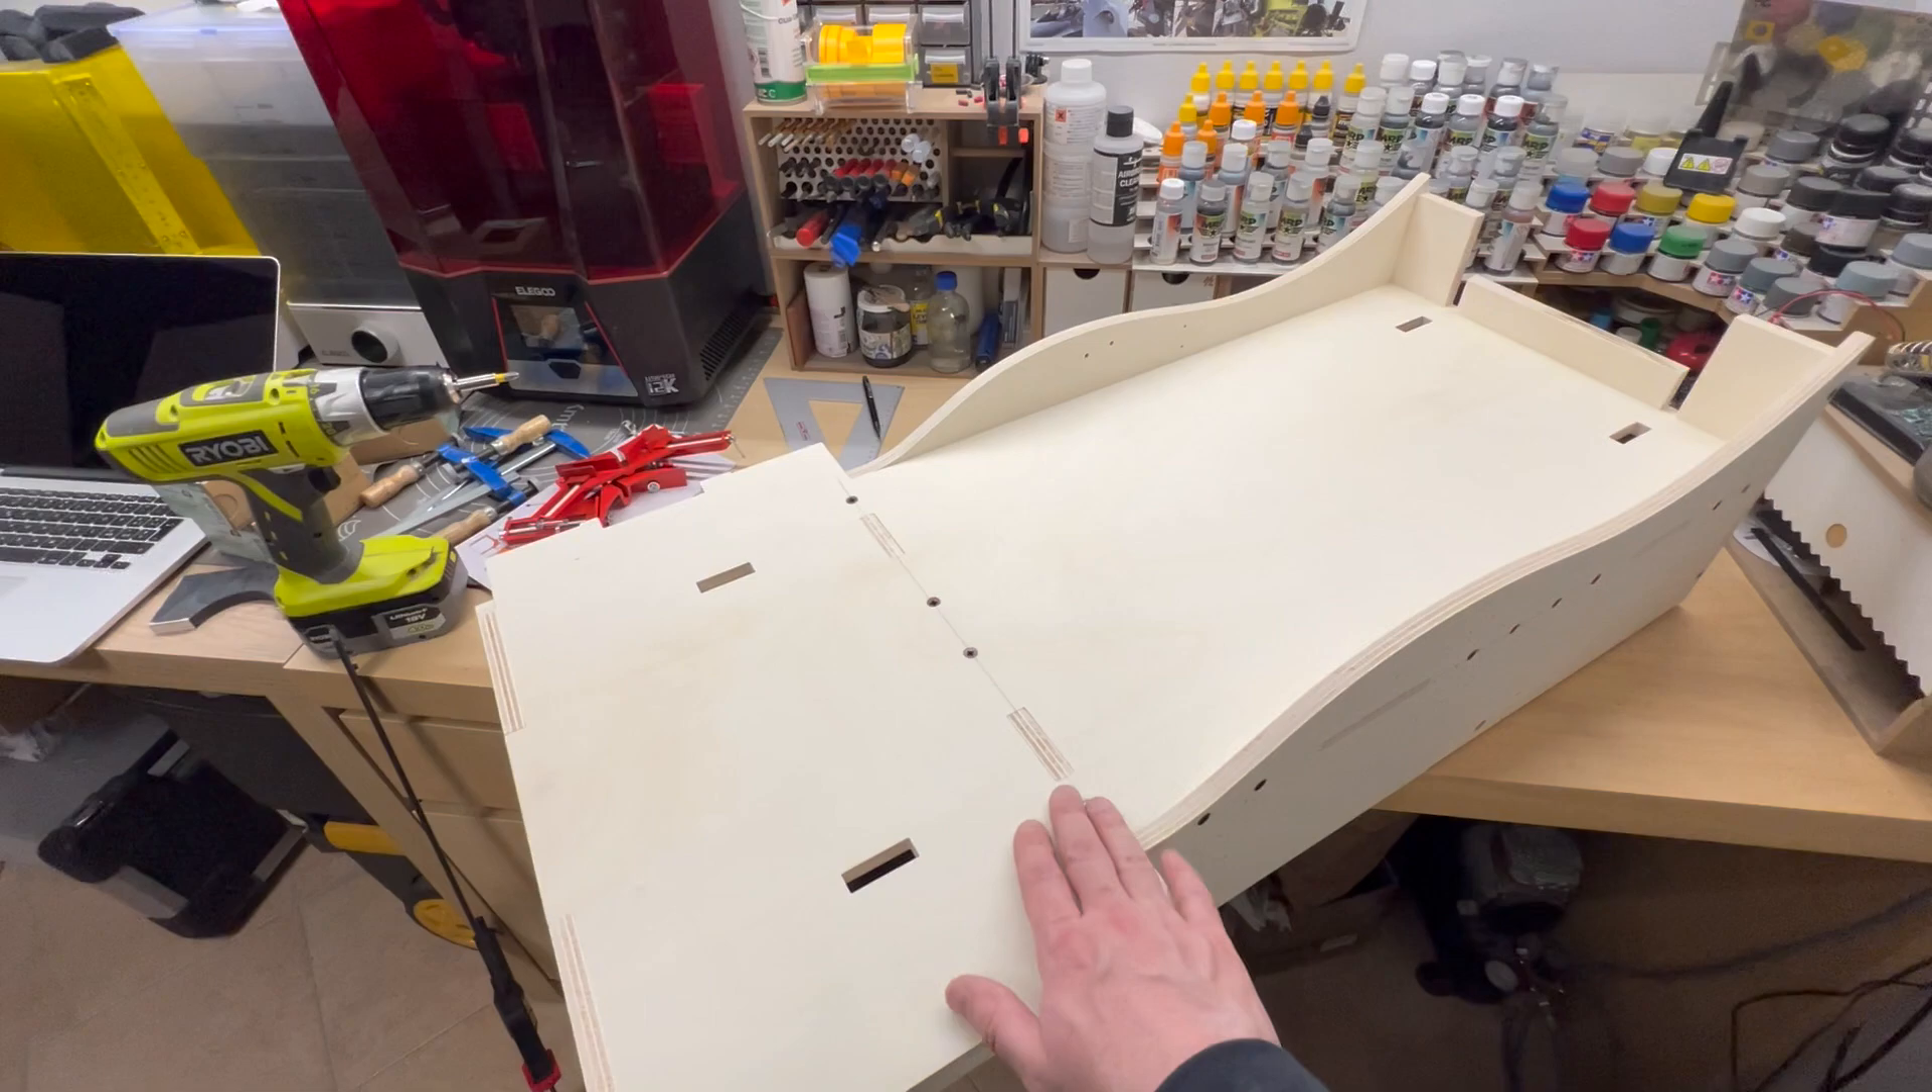All right, so here's the seat back all done and assembled. And as you can see, put a lot of screws in, so it's nice and sturdy.